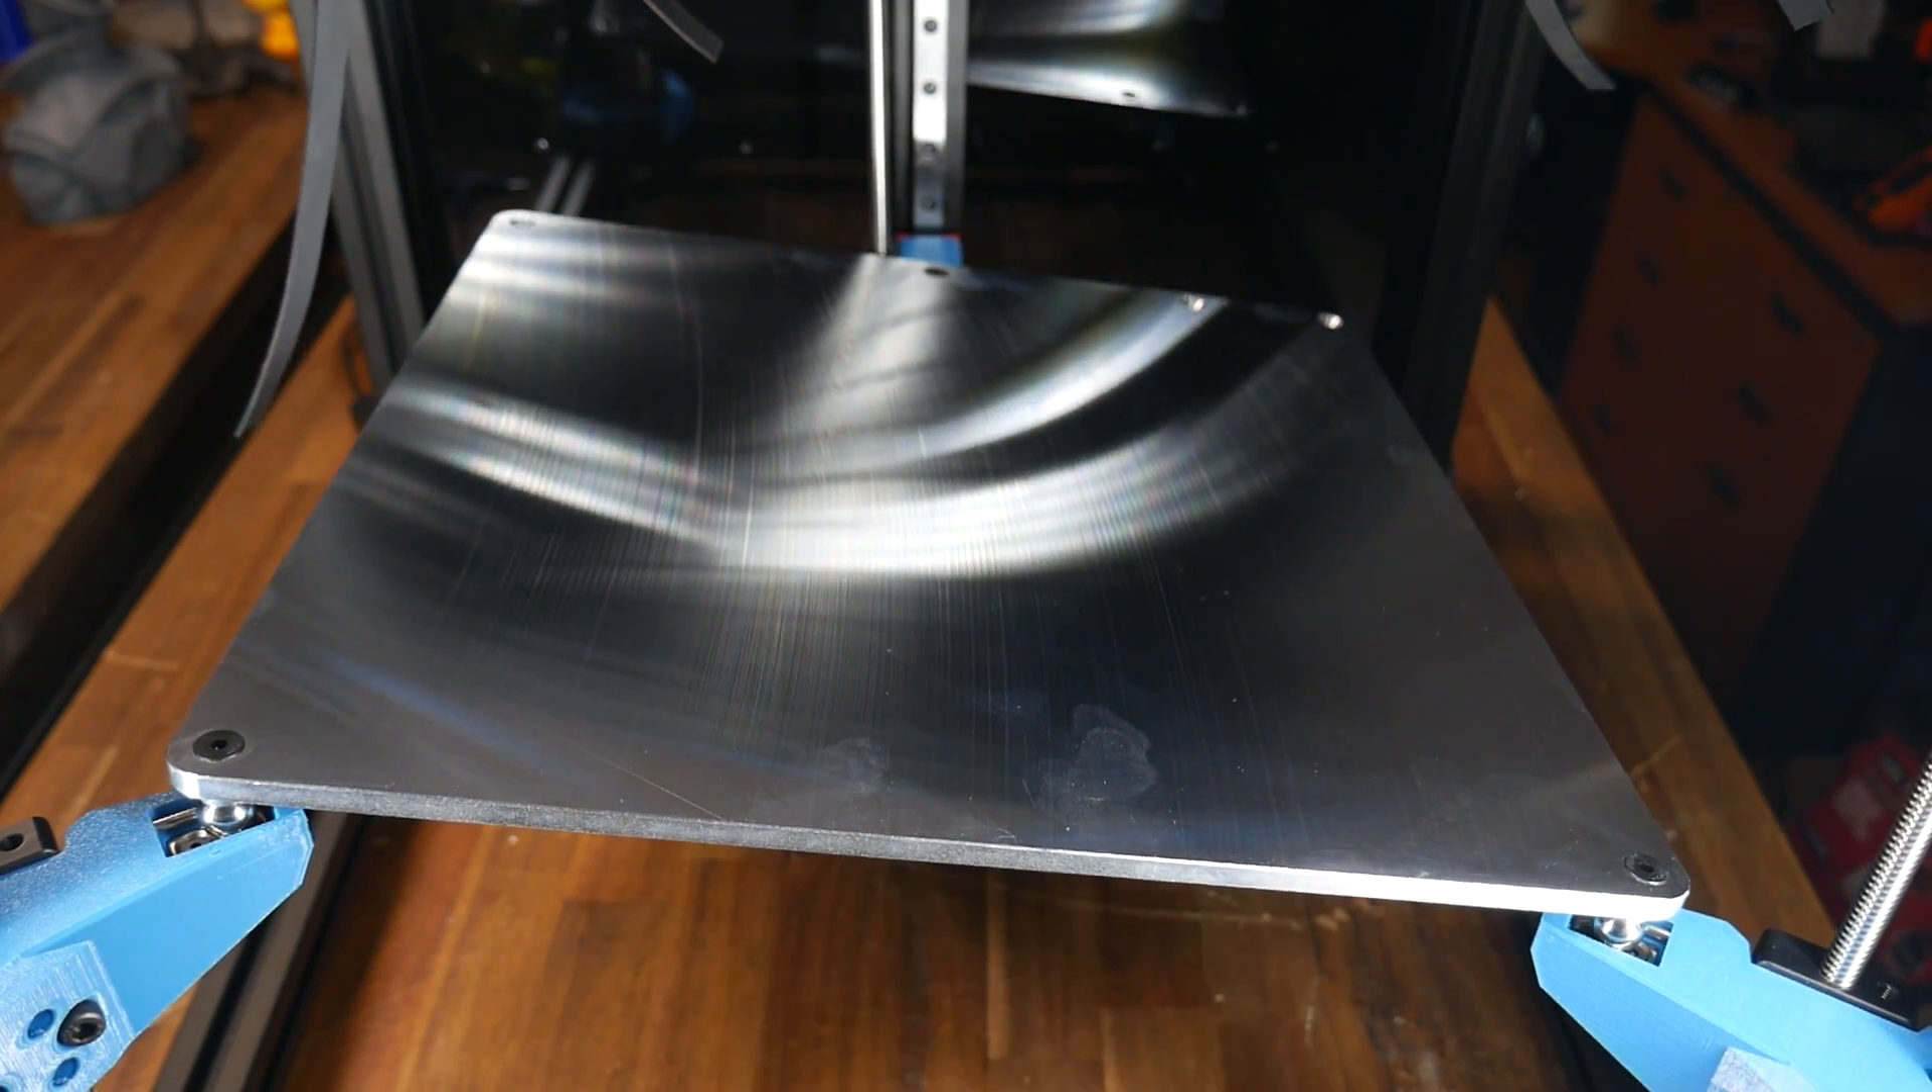This is premature, but I couldn't resist, and I installed the bed in place on the printer.